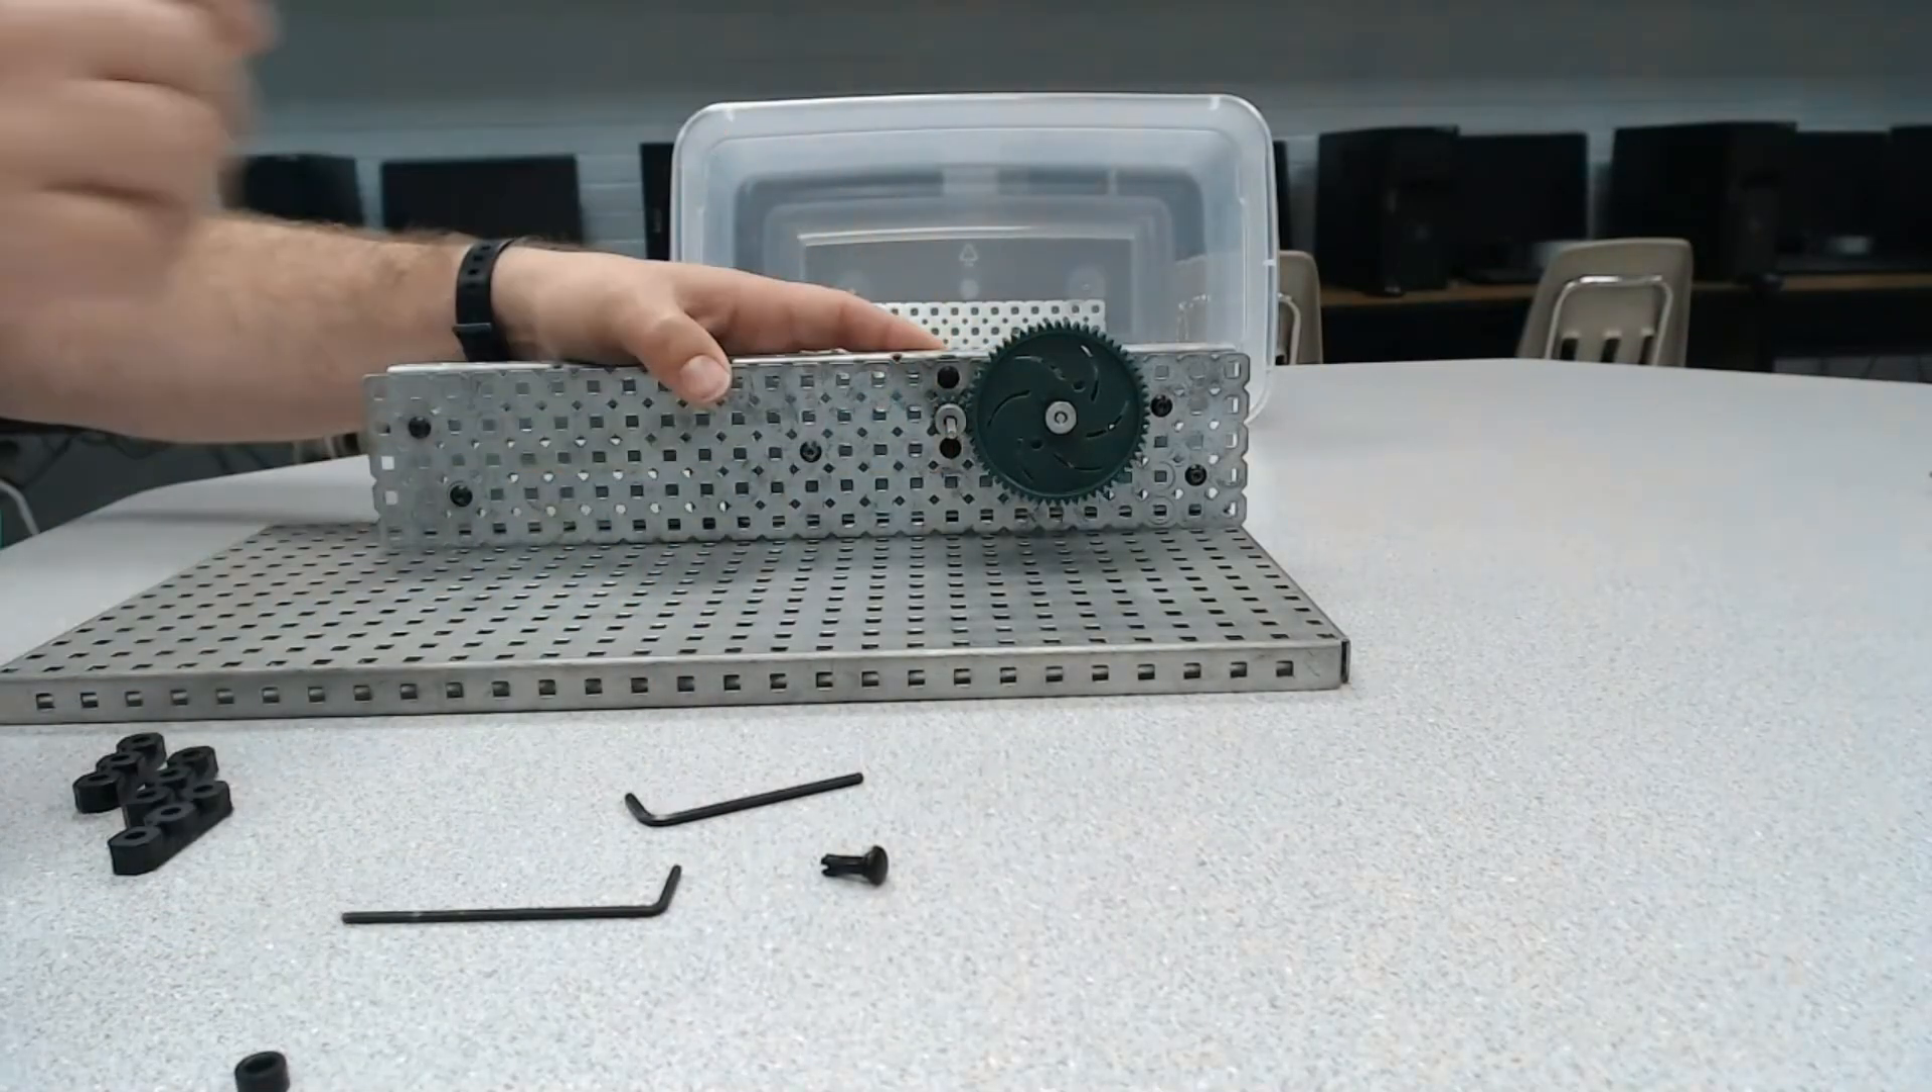Okay so now we've got a simple gear built.